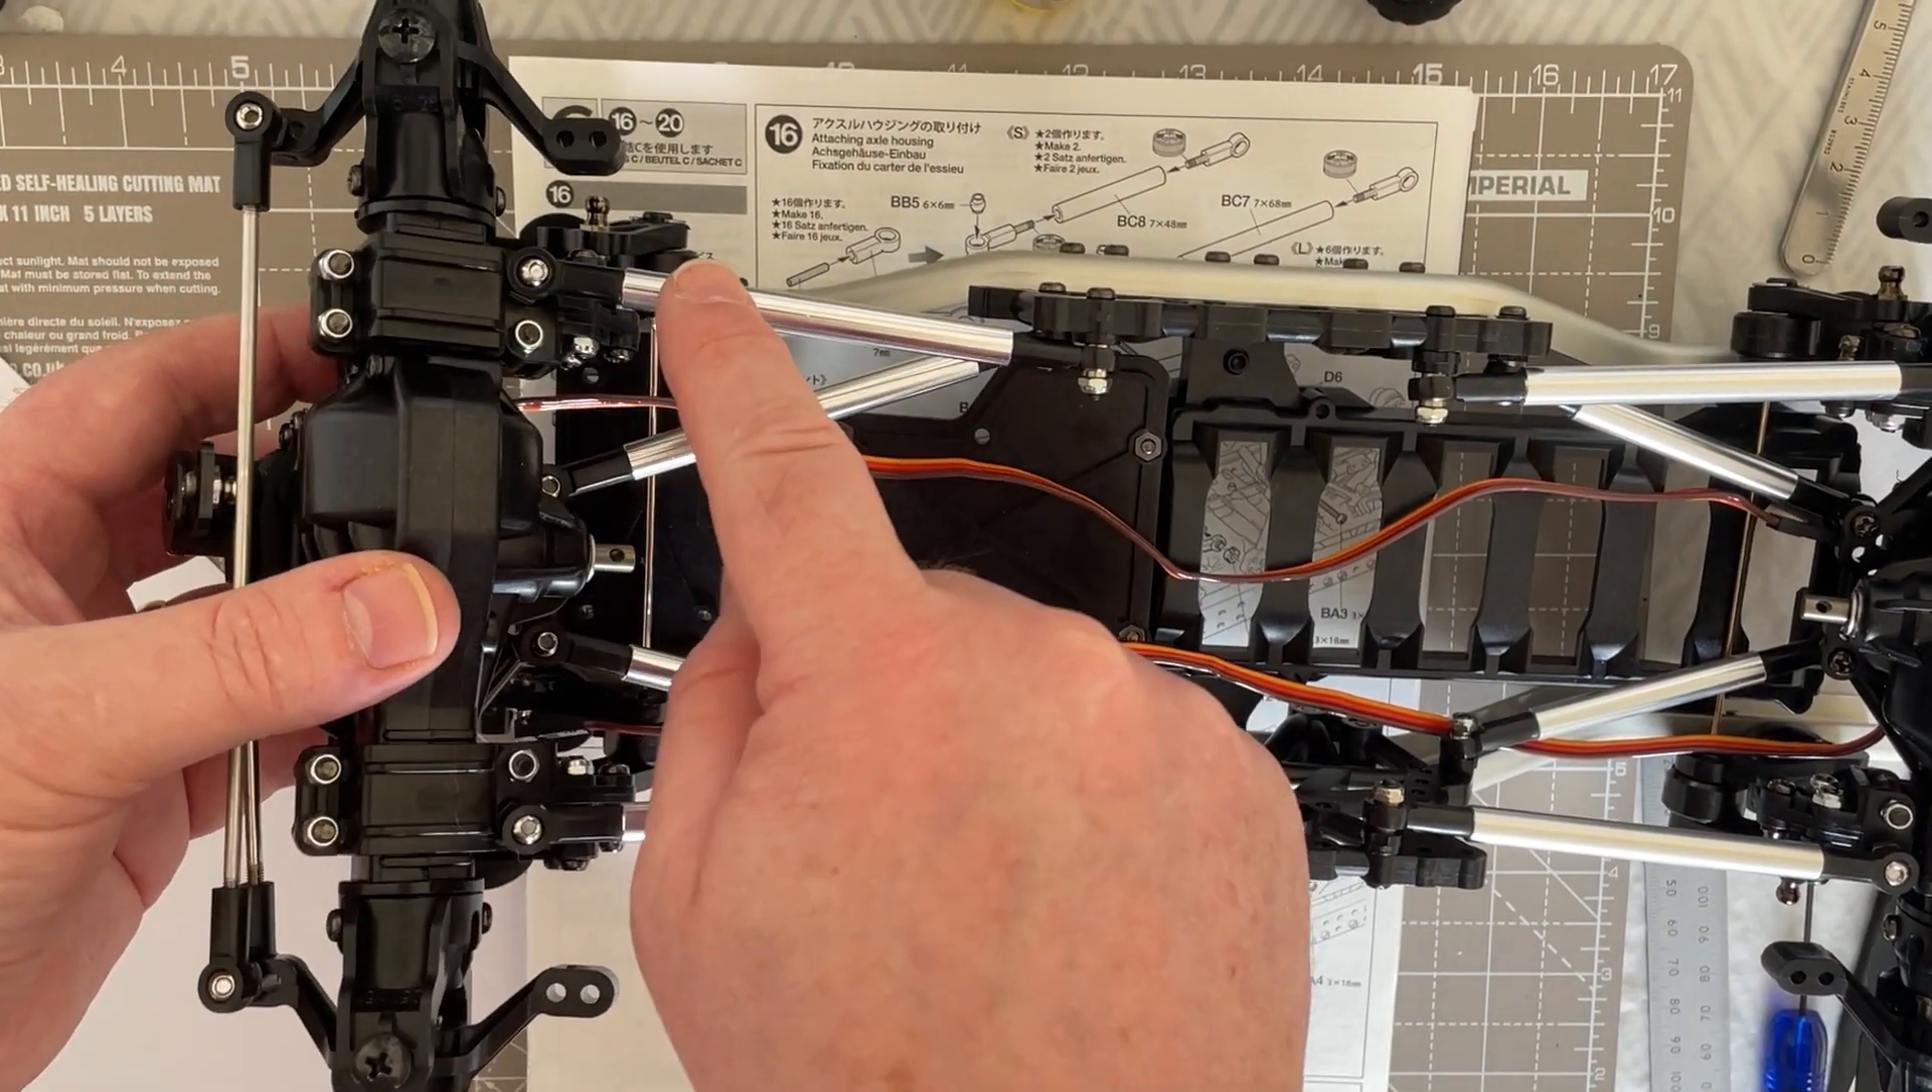There we have now our rear chassis links on the rear of the chassis as well so the bottom ones and the top ones.